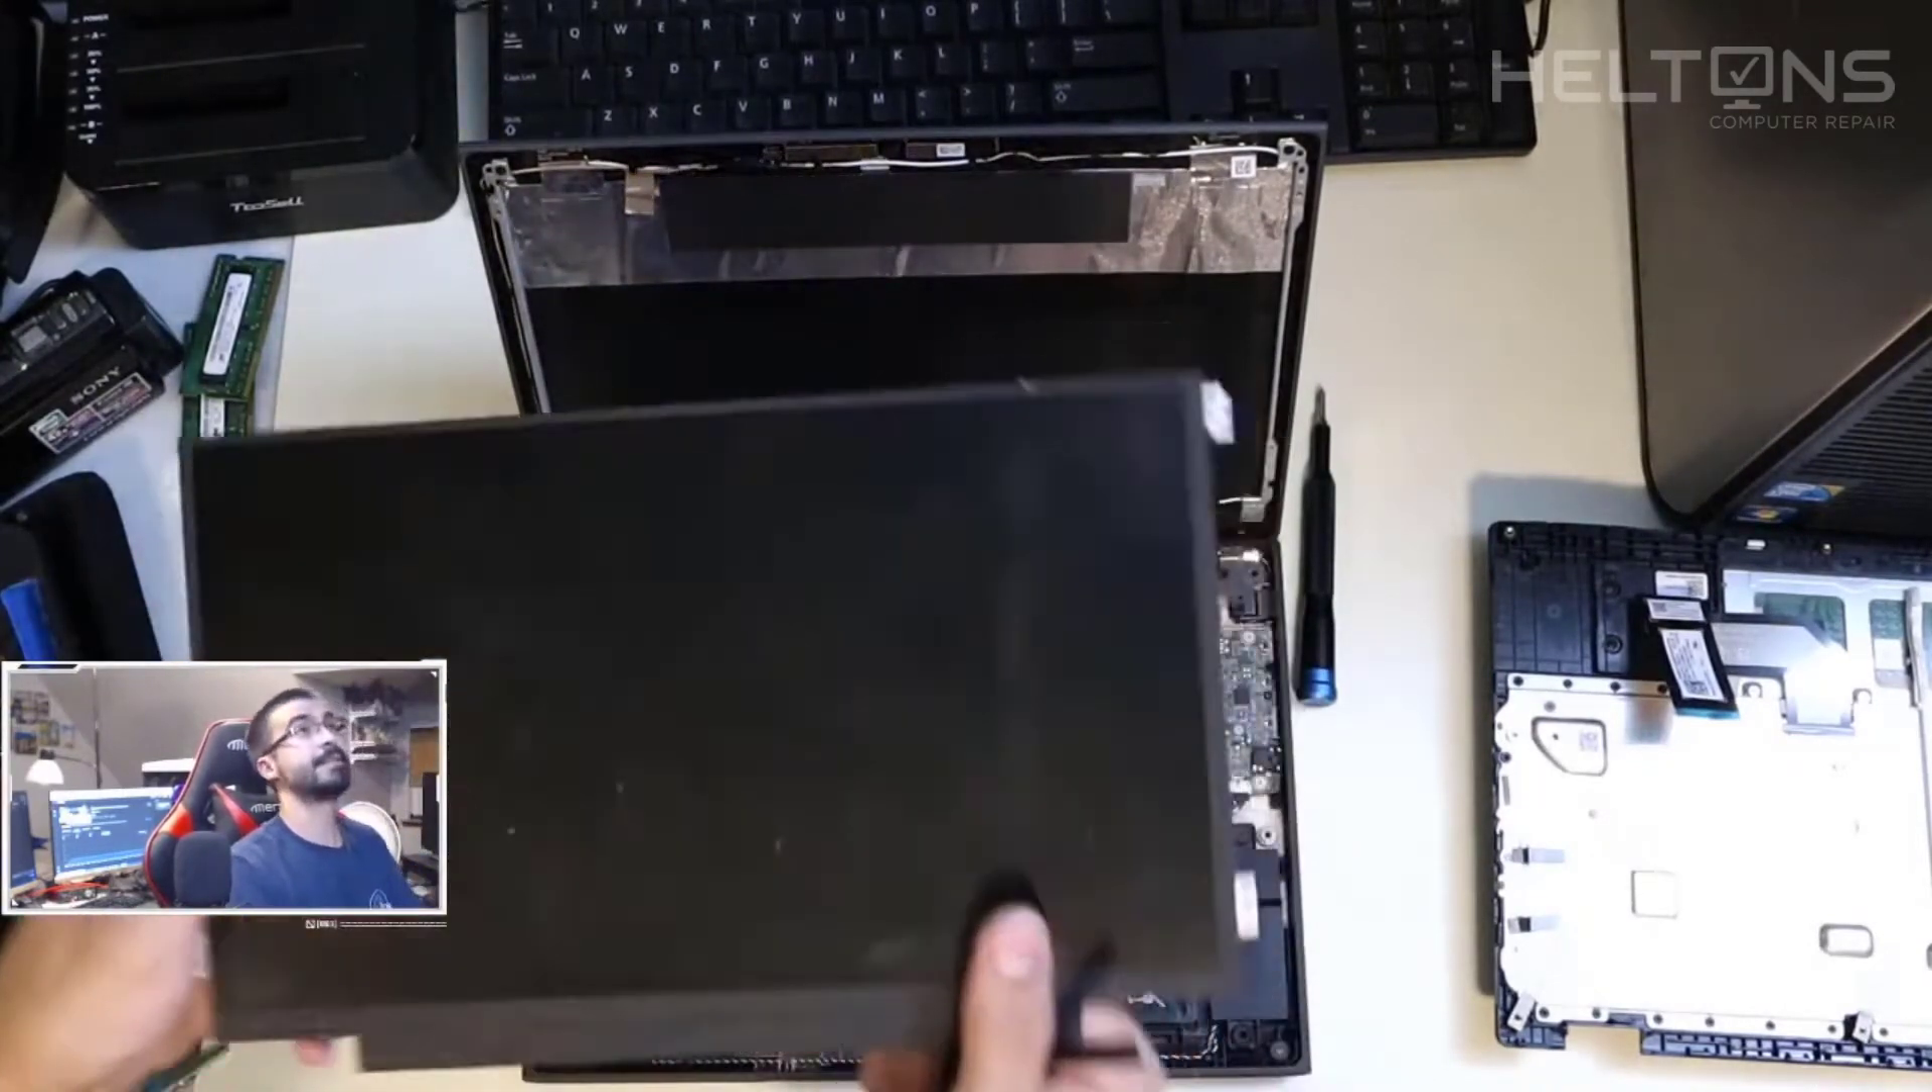Now the old display is out of here pretty much.